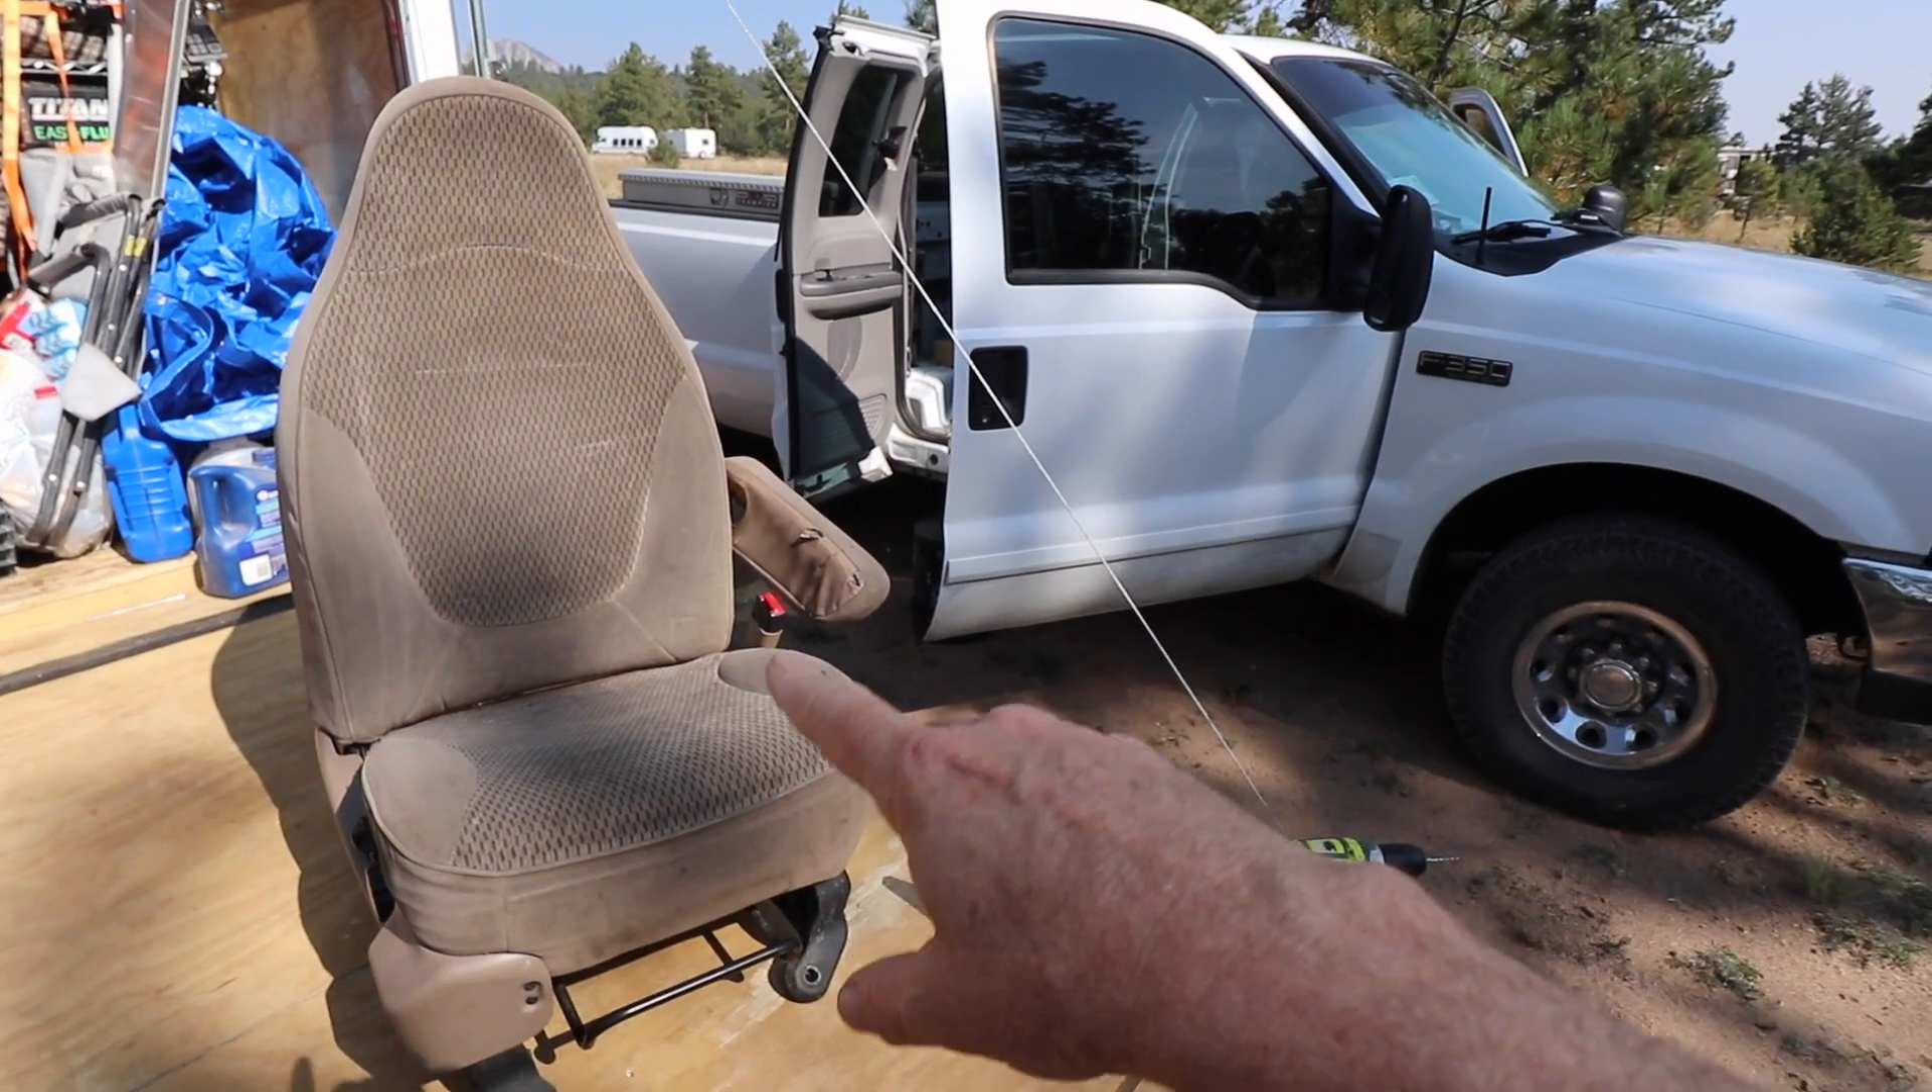This is one of the seats, the passenger seat. I've already pulled it out of the truck over here.